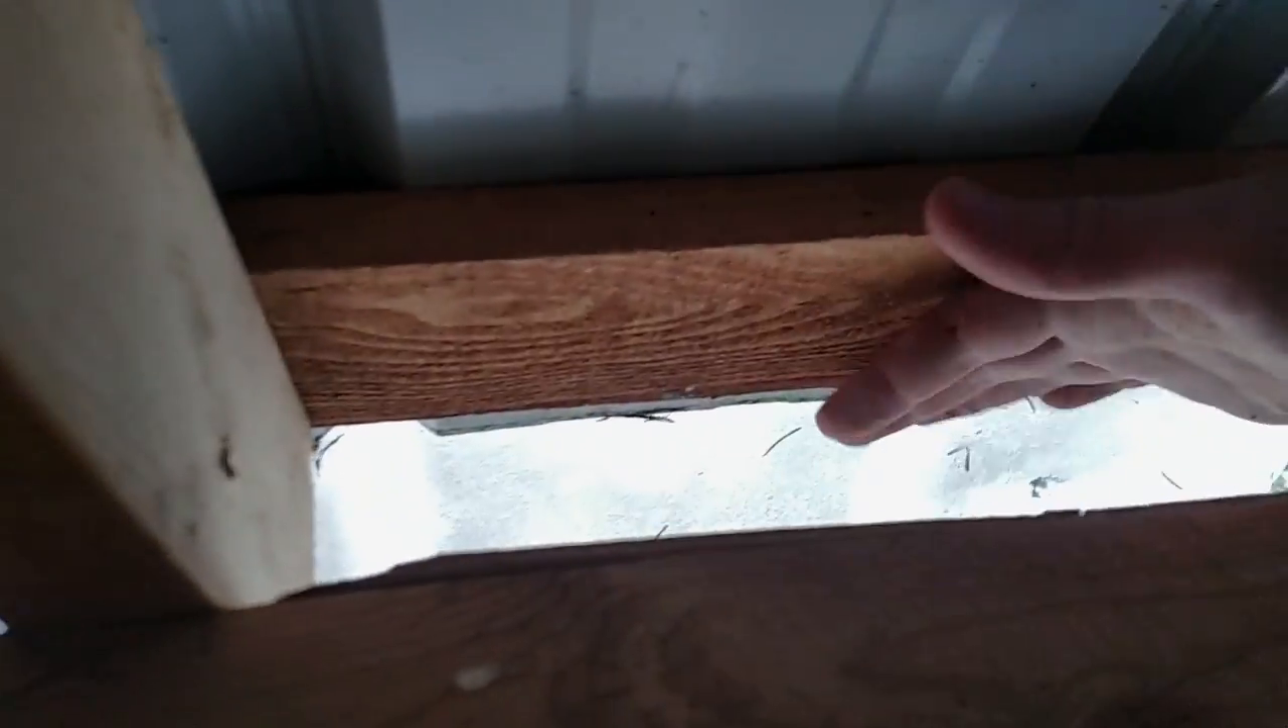I mean, you can see daylight between there.